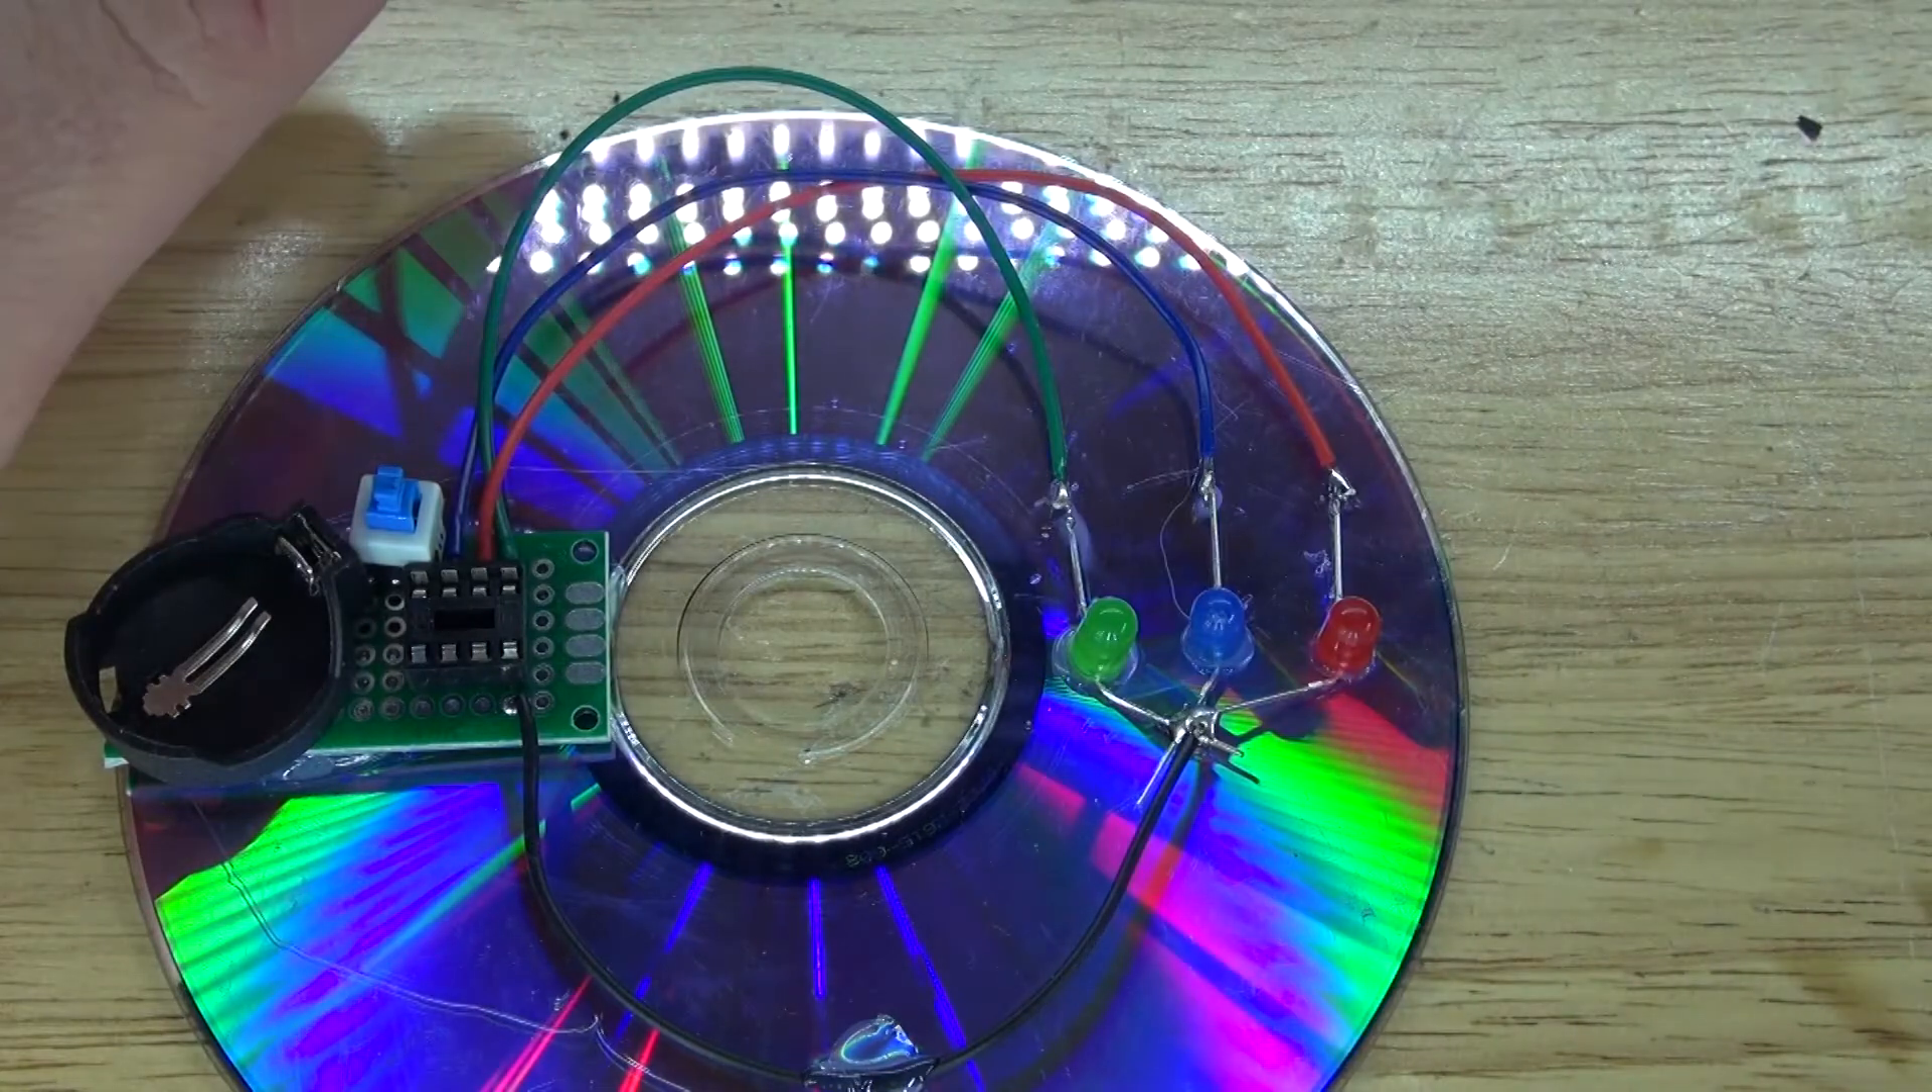The LEDs are now connected to the circuit.